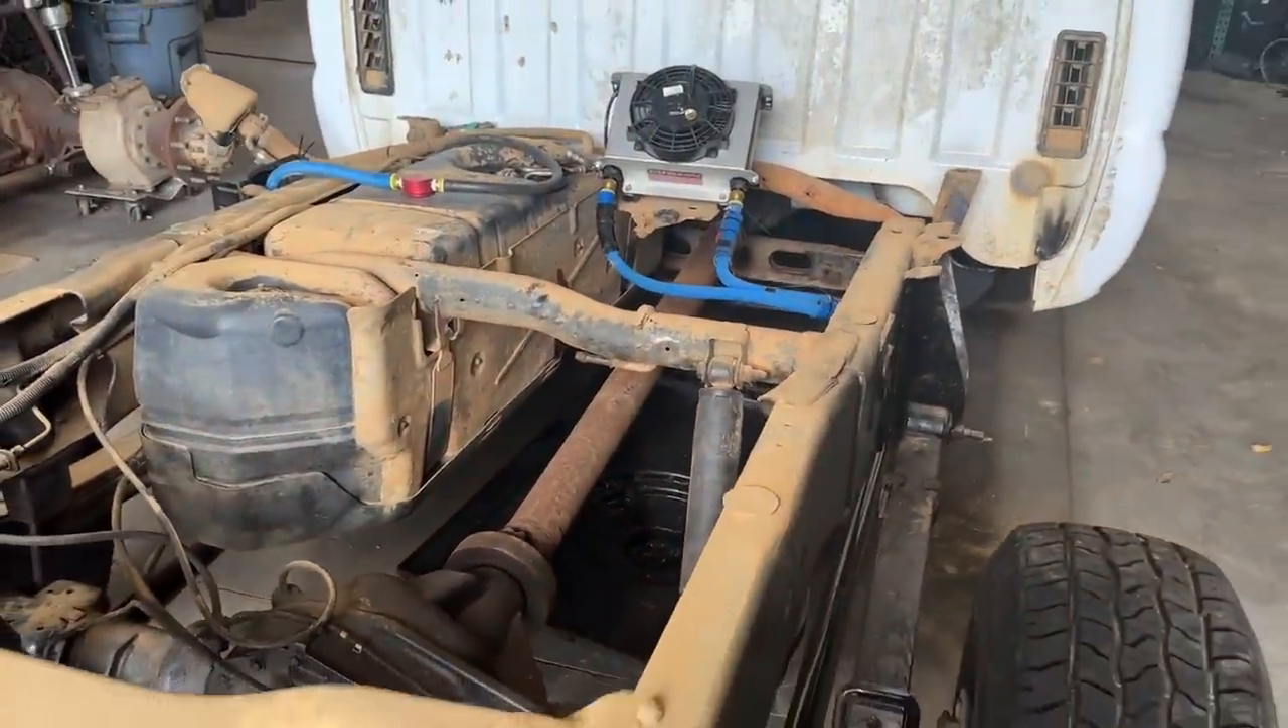All right, so we got the bed off this thing.